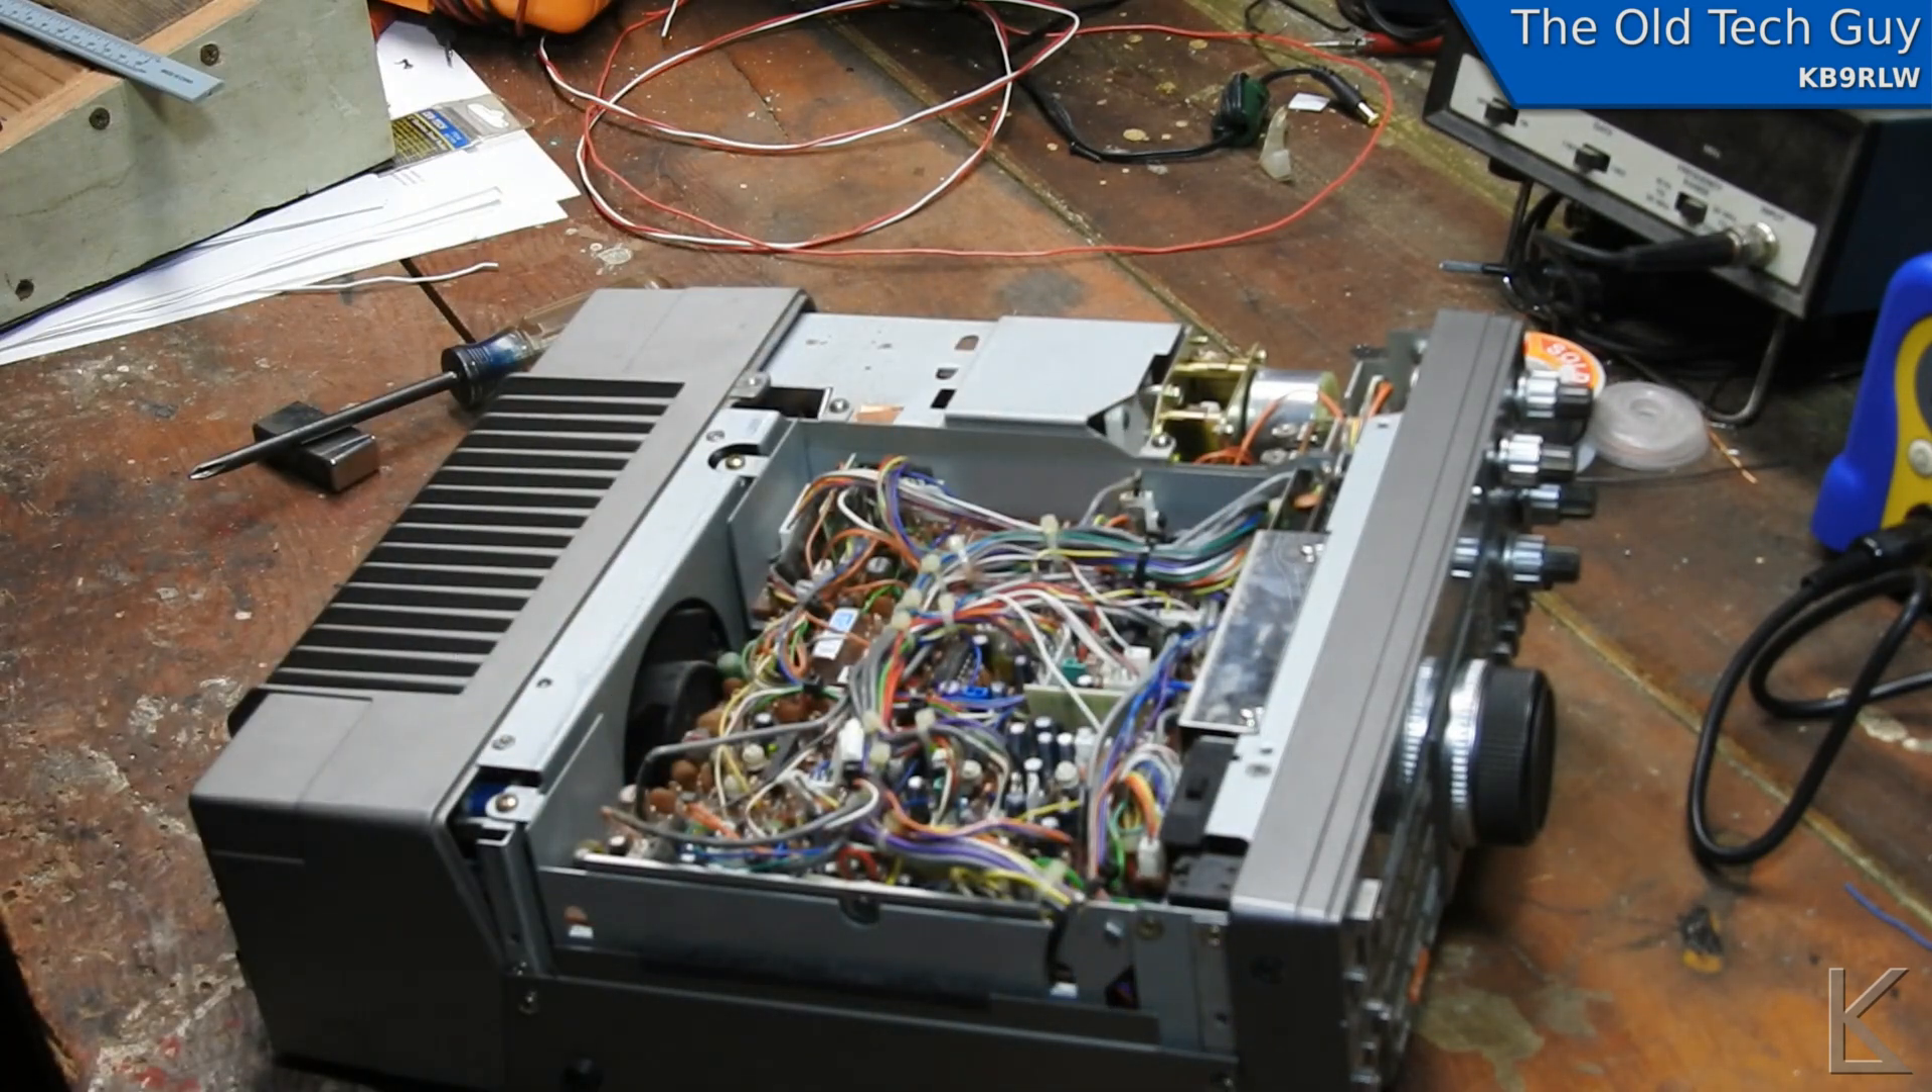And then we can put the top case aside. And now we're looking inside the radio.